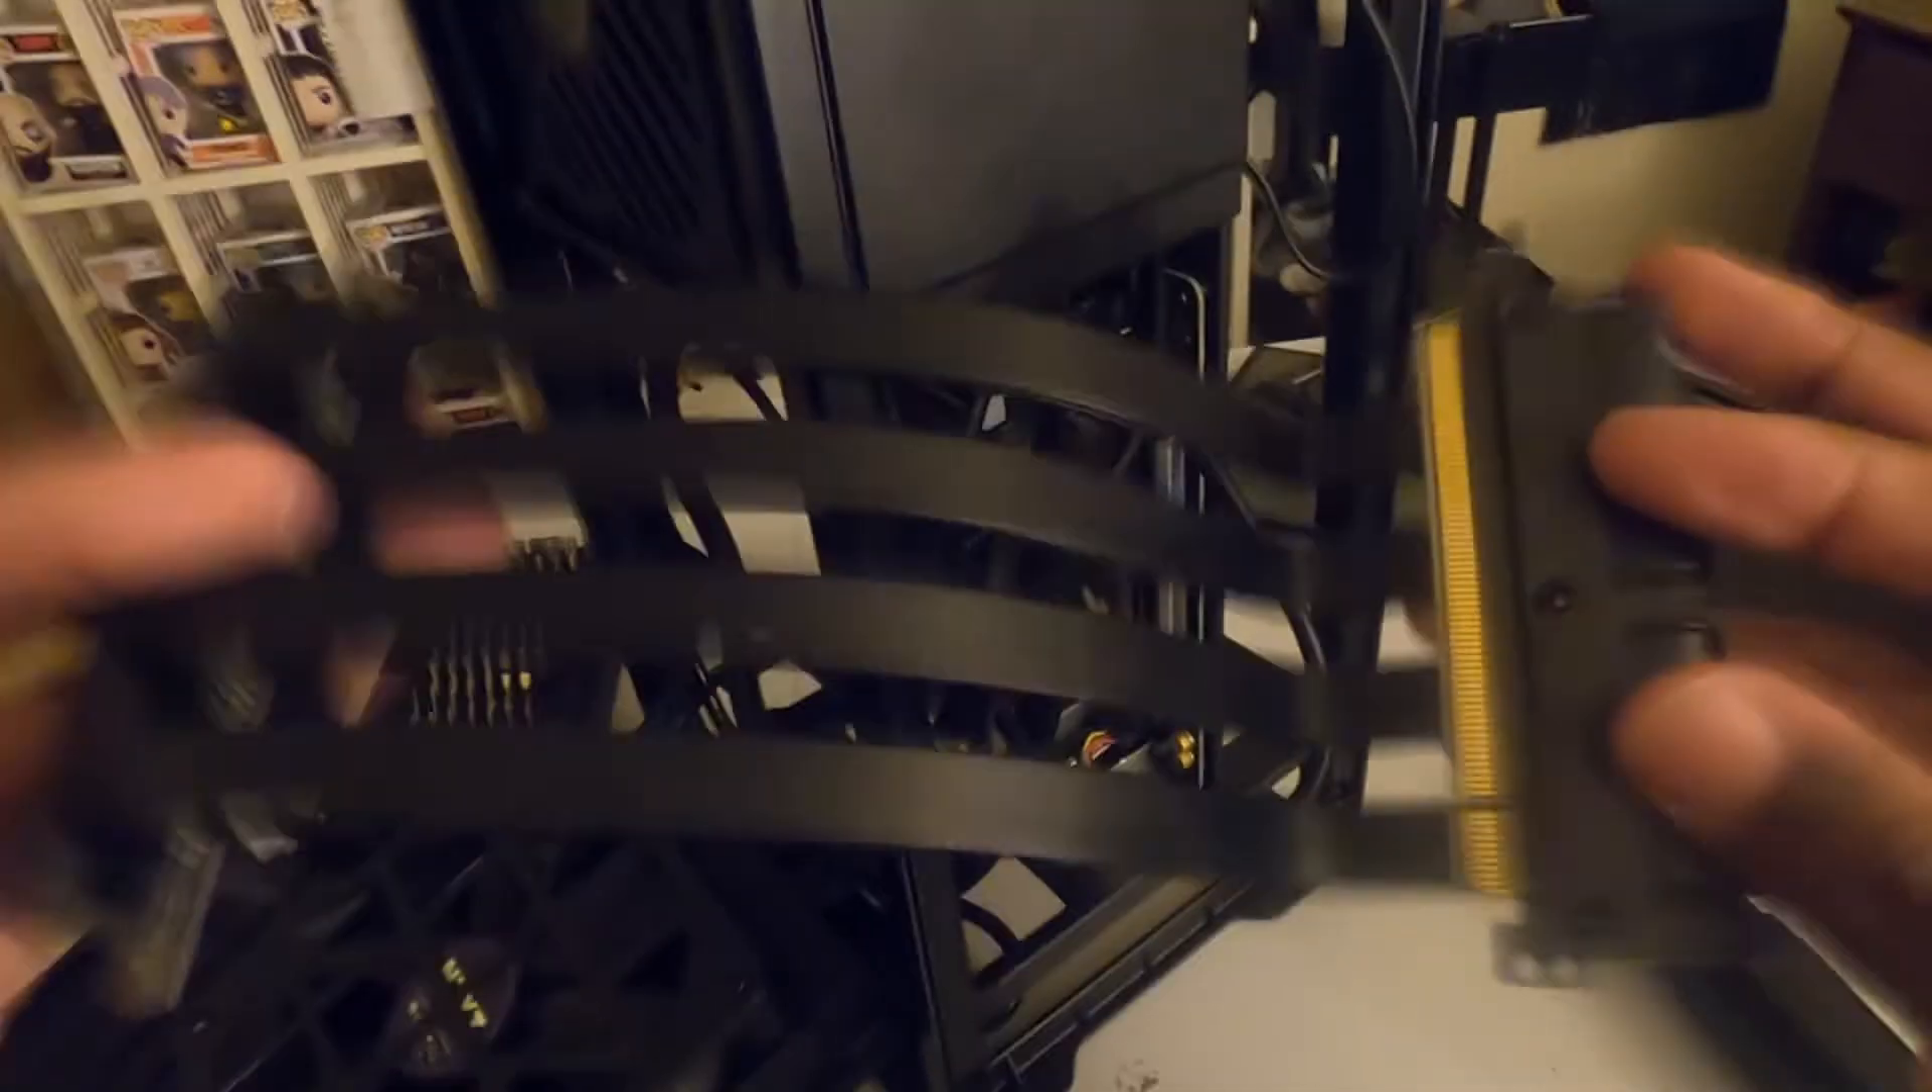So there we go the old riser cable is removed.